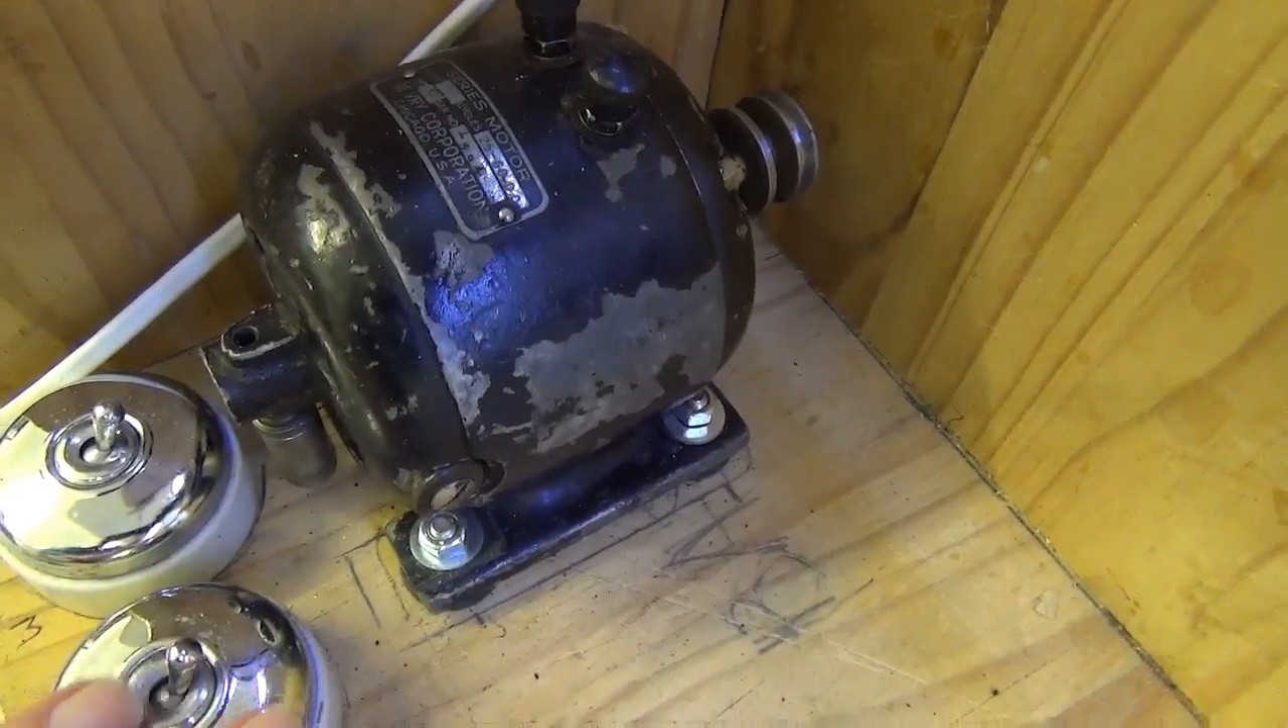The motor is now bolted down in position.